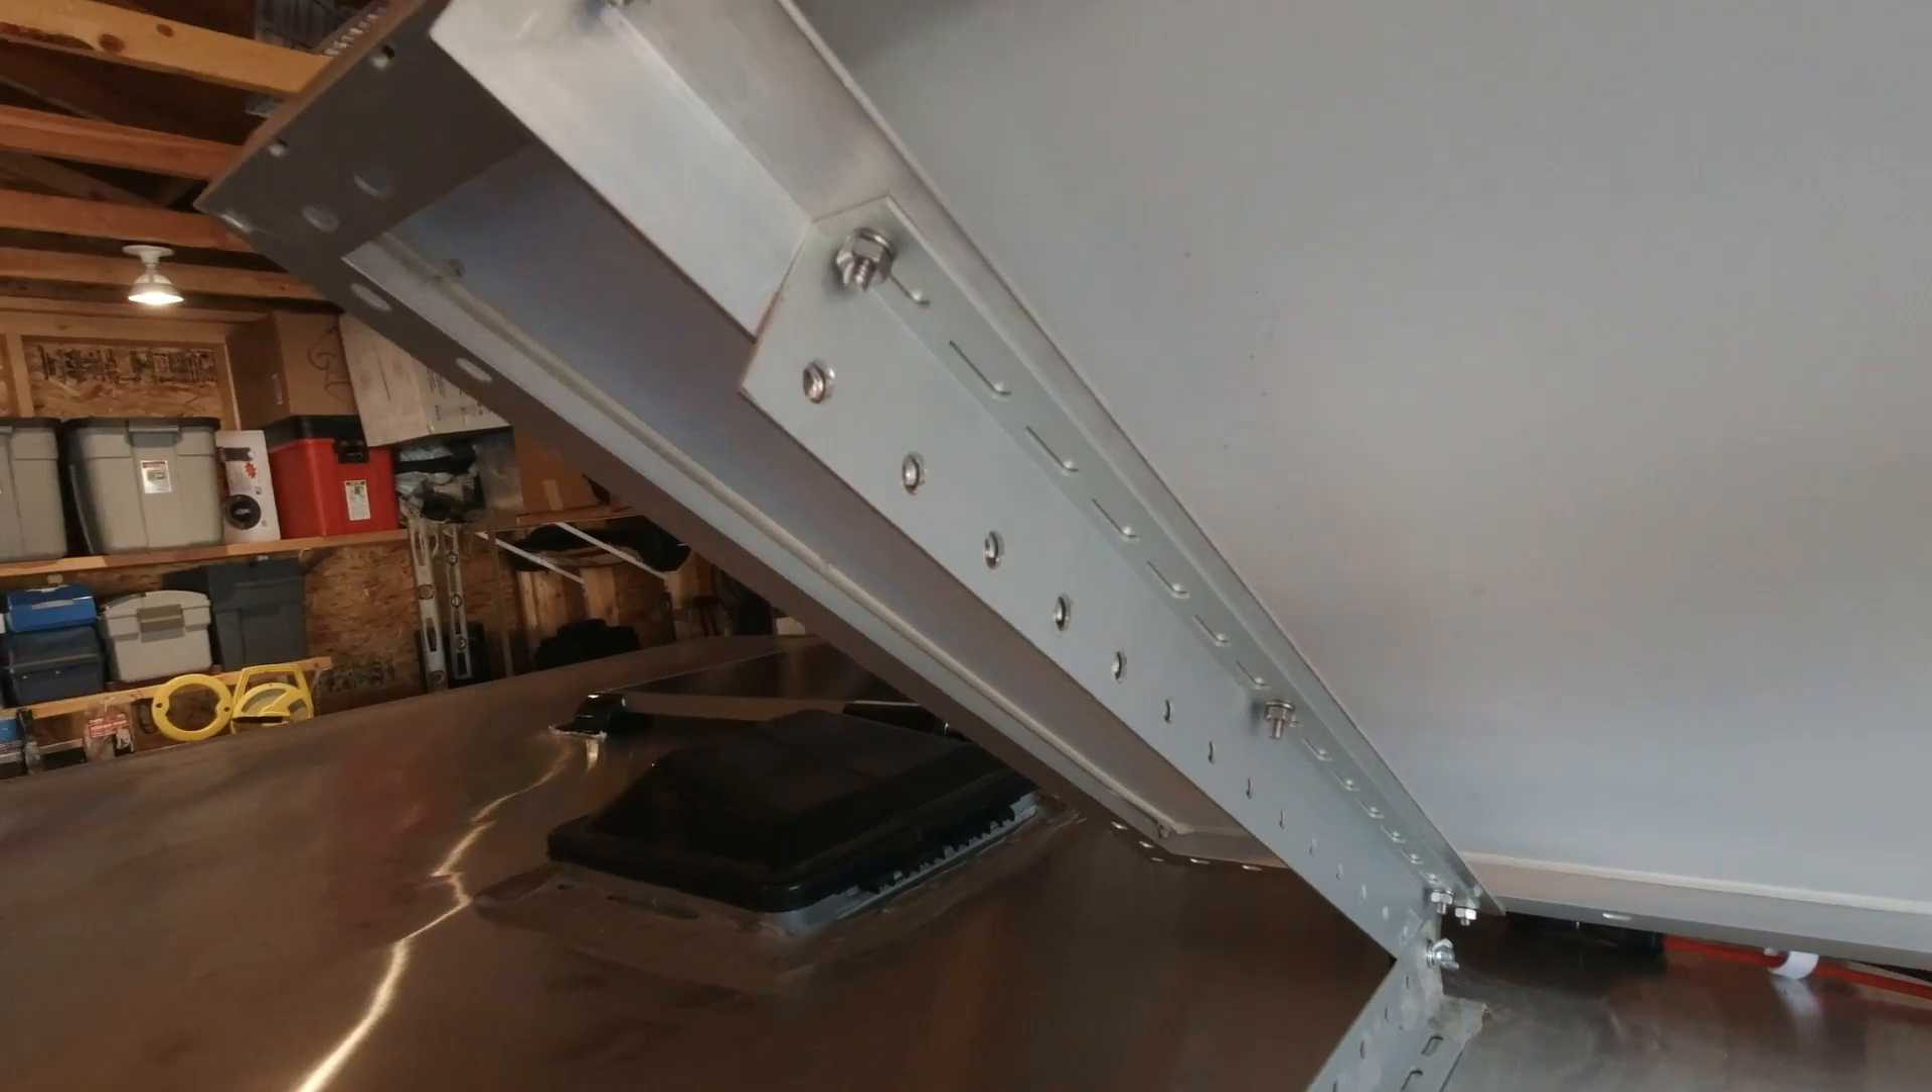We installed this aluminum angle to the bottom of the solar panel itself, and then we attached the tilt panel hardware to that.